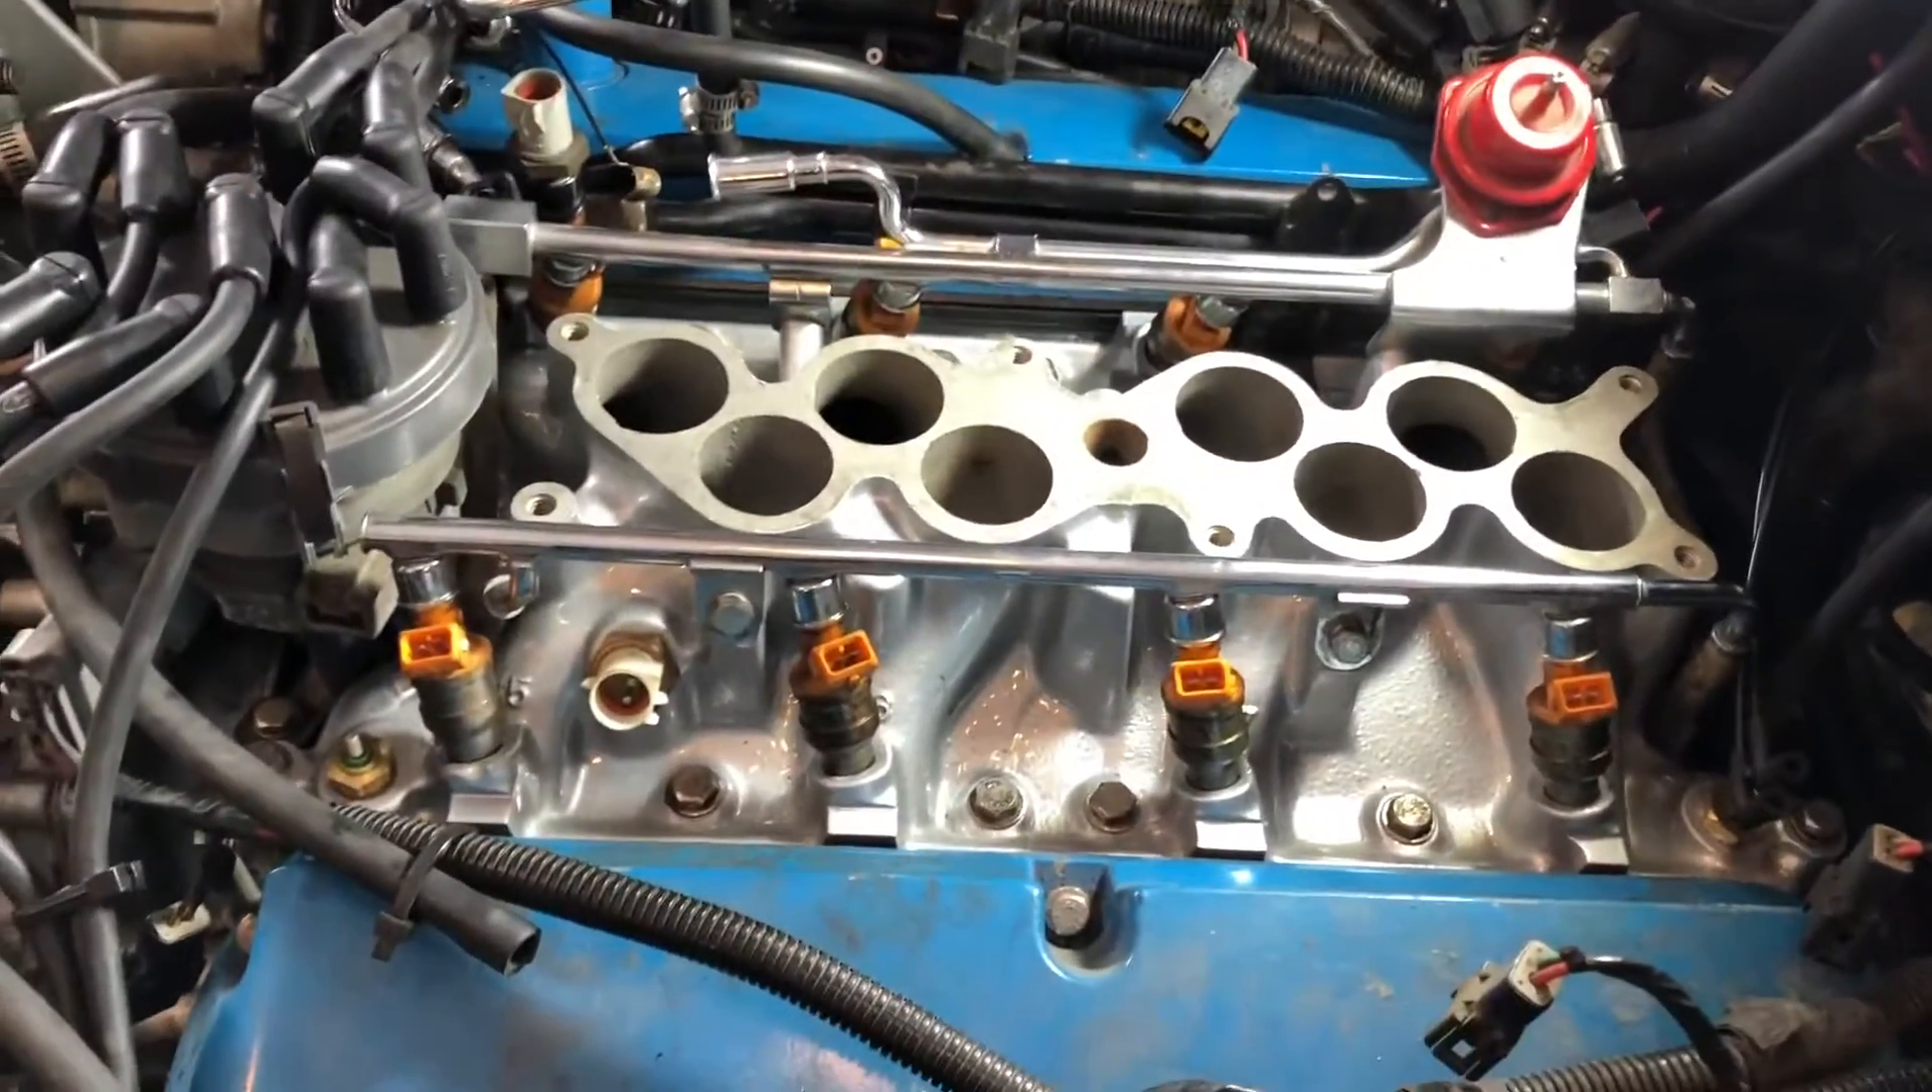So a little preview here you see i have the the gt40 intake manifold already installed and looking really sharp.